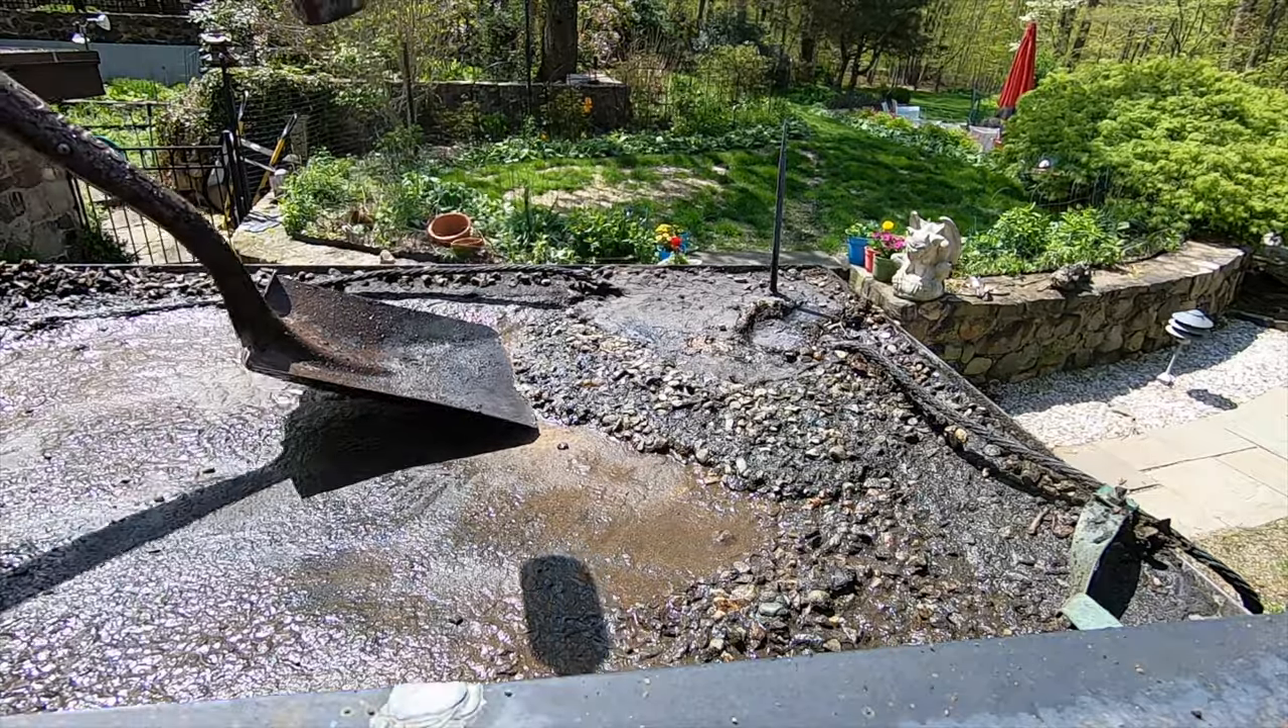So, we've got some gravel off. You can see this is the old built-up roof, but now I'm going to remove the rest of the gravel in that corner.